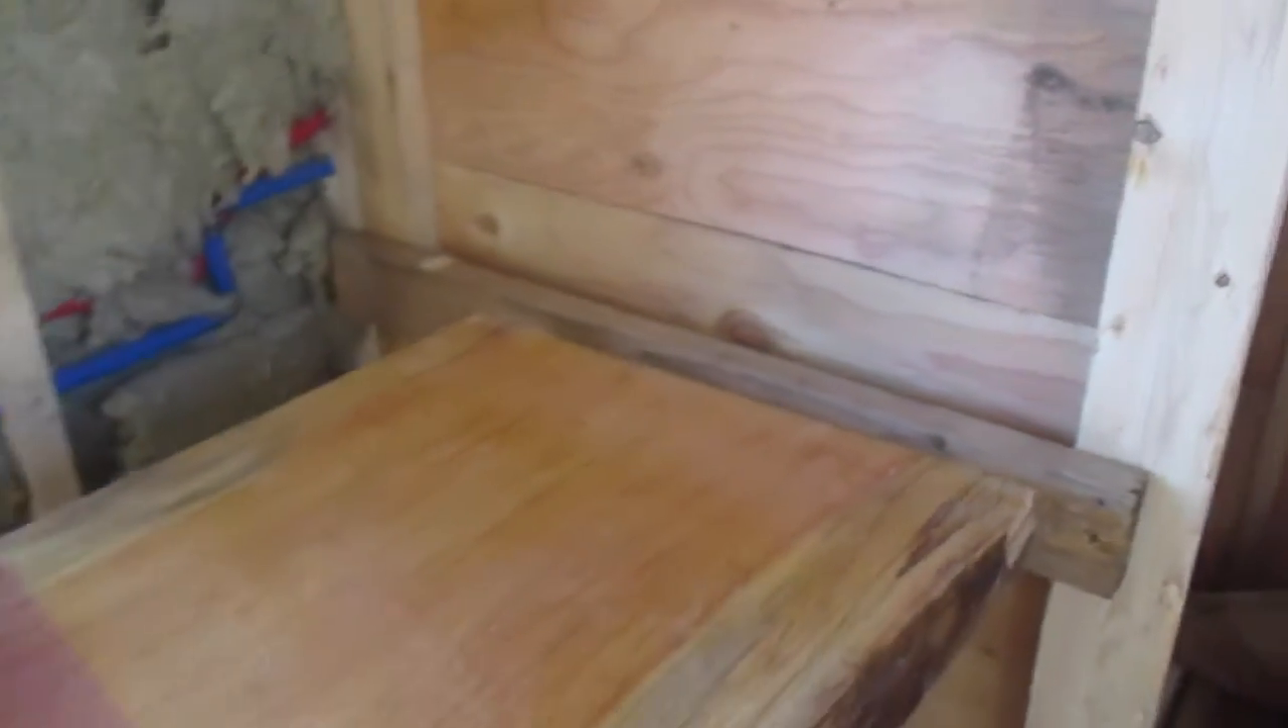I had this cross thing here I'm probably gonna end up staining it cuz it sticks out obviously more than the countertop.